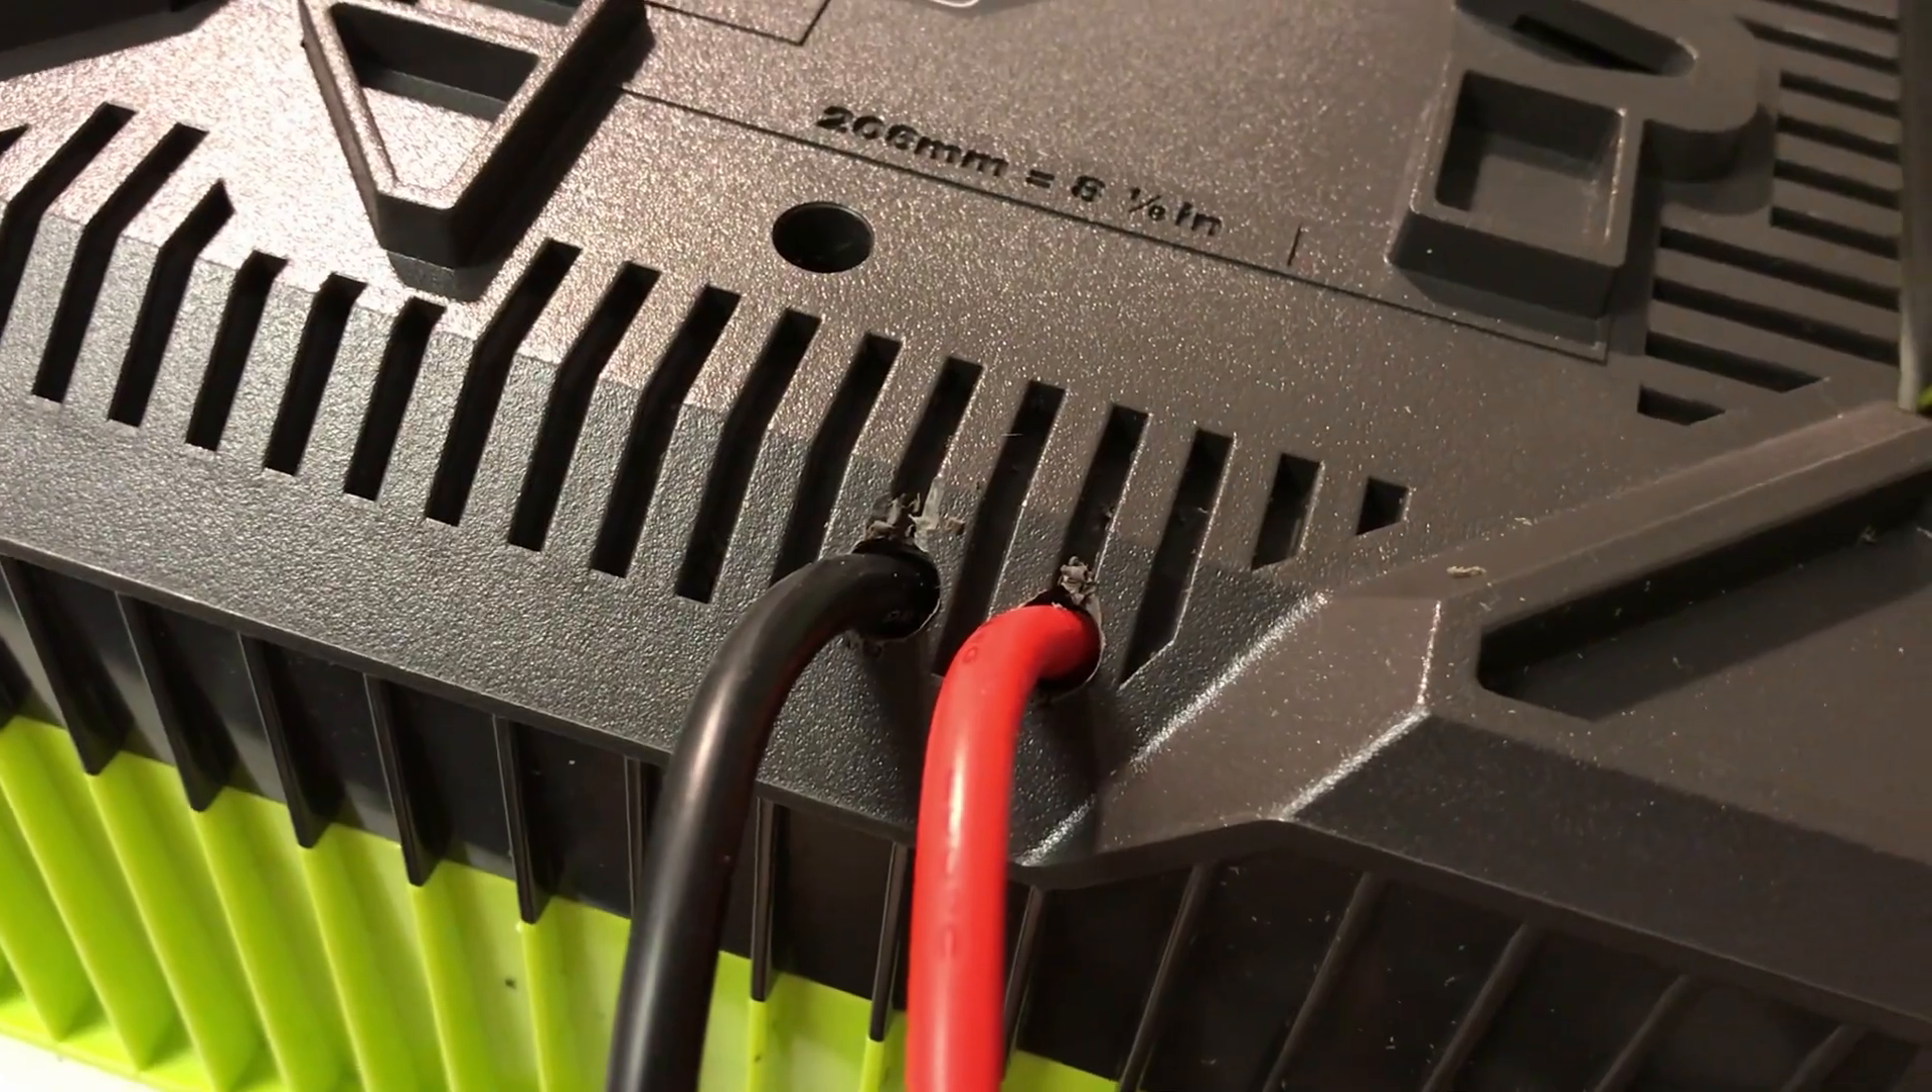Got the wires fed through the holes.